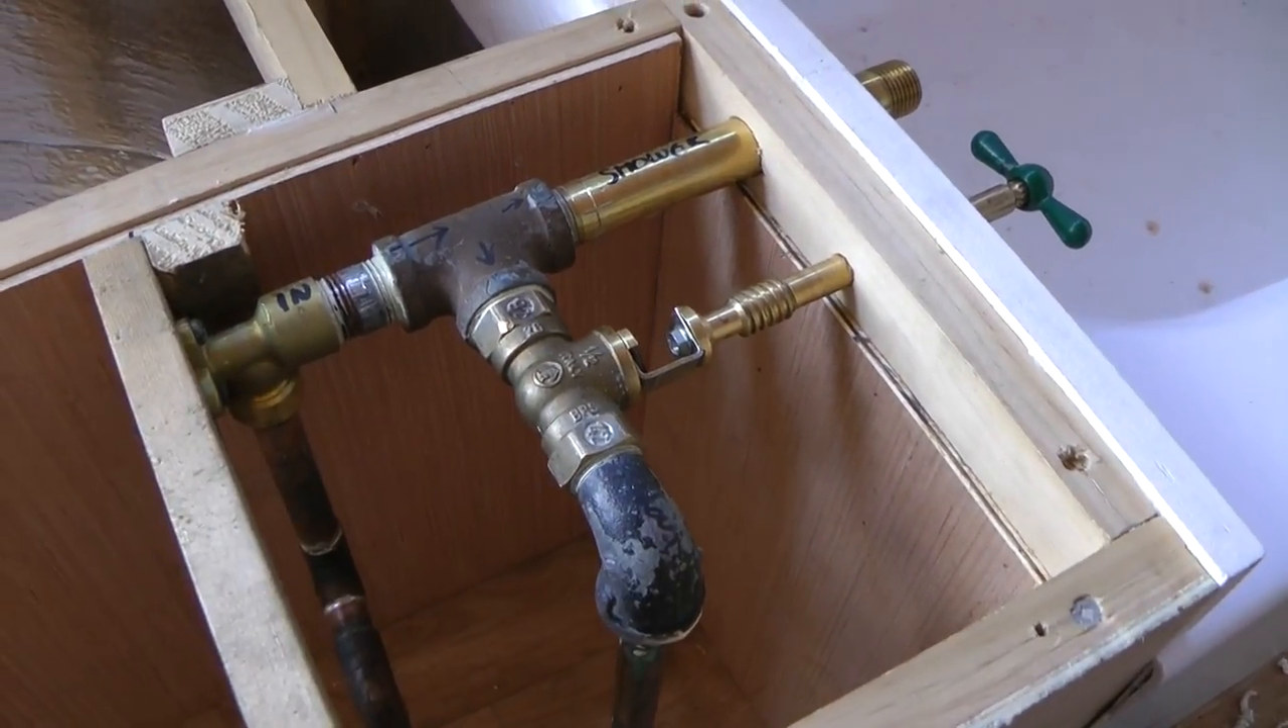My inlet and outlet pipes are installed, so the valve assembly is ready to go, and that means I can finally cap off this entire cabinet.